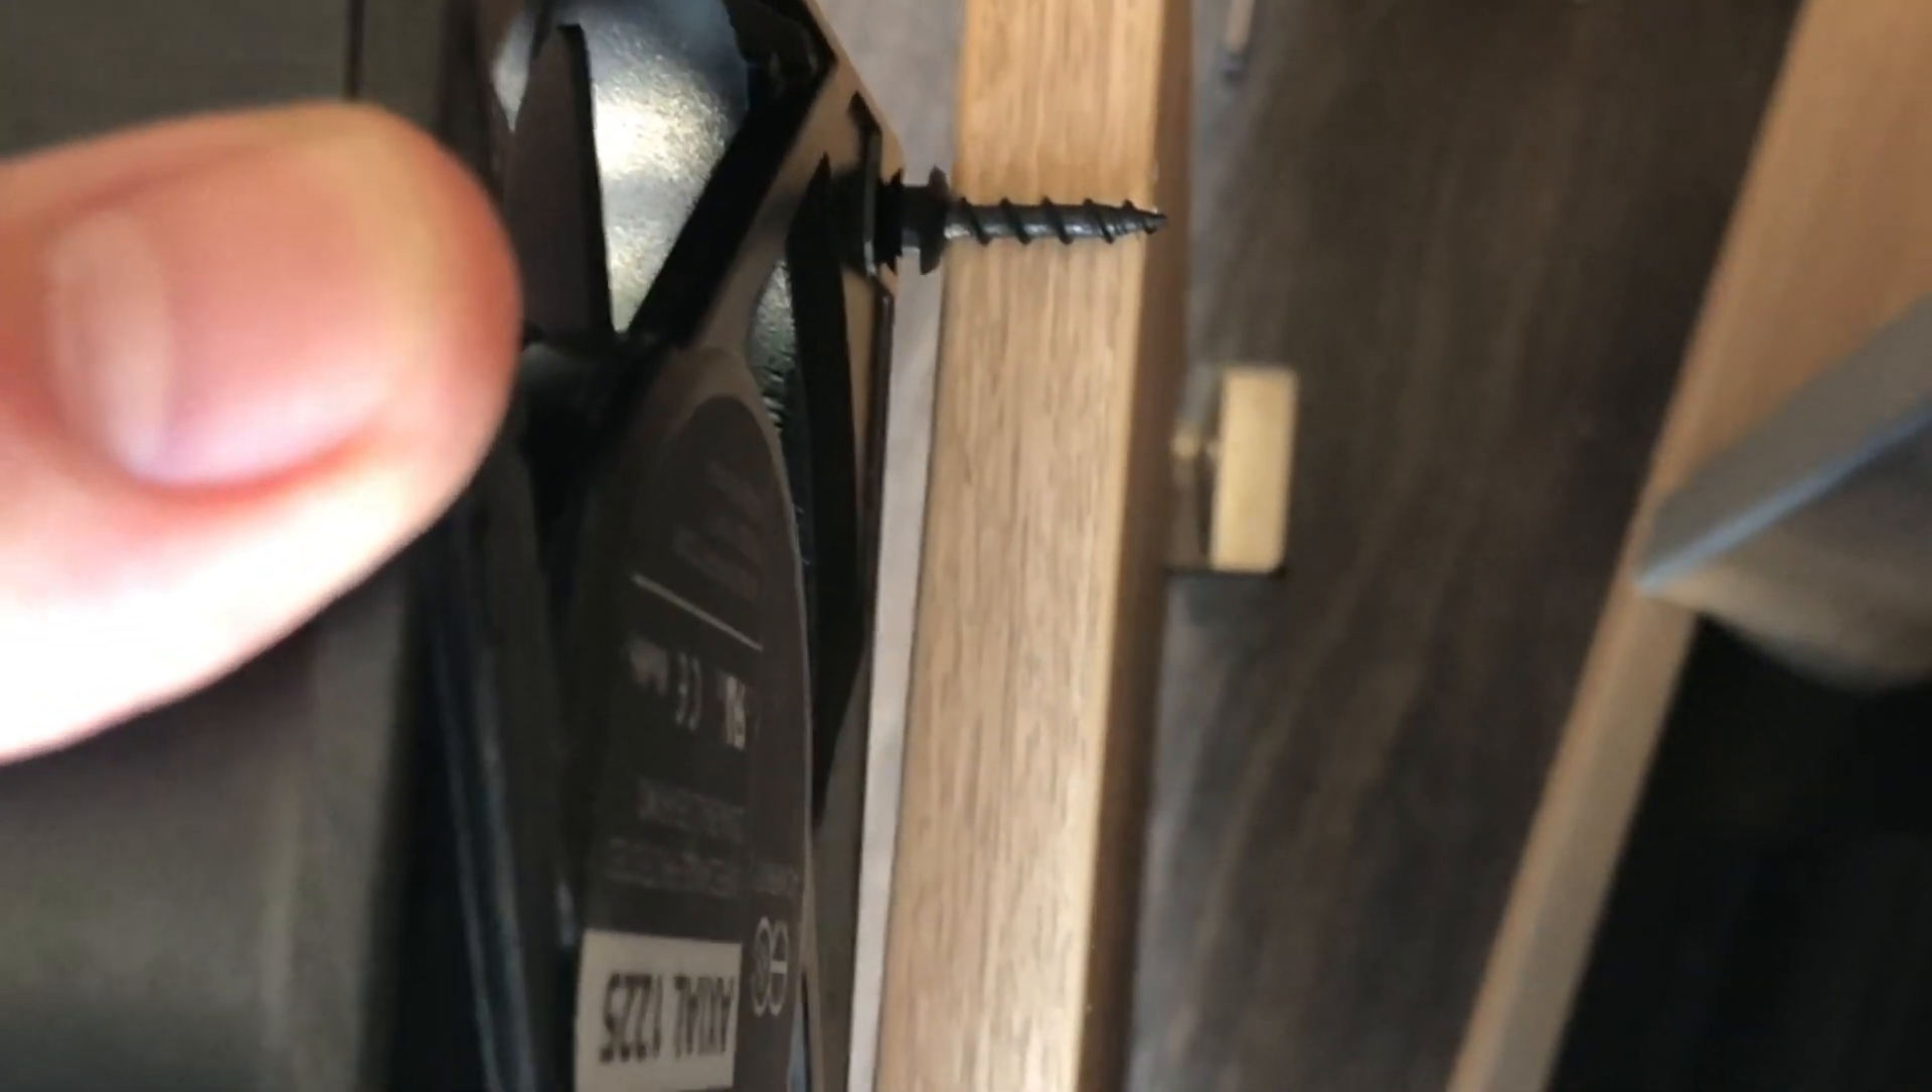My screws are too long and so they'll poke through the front of the cabinet.